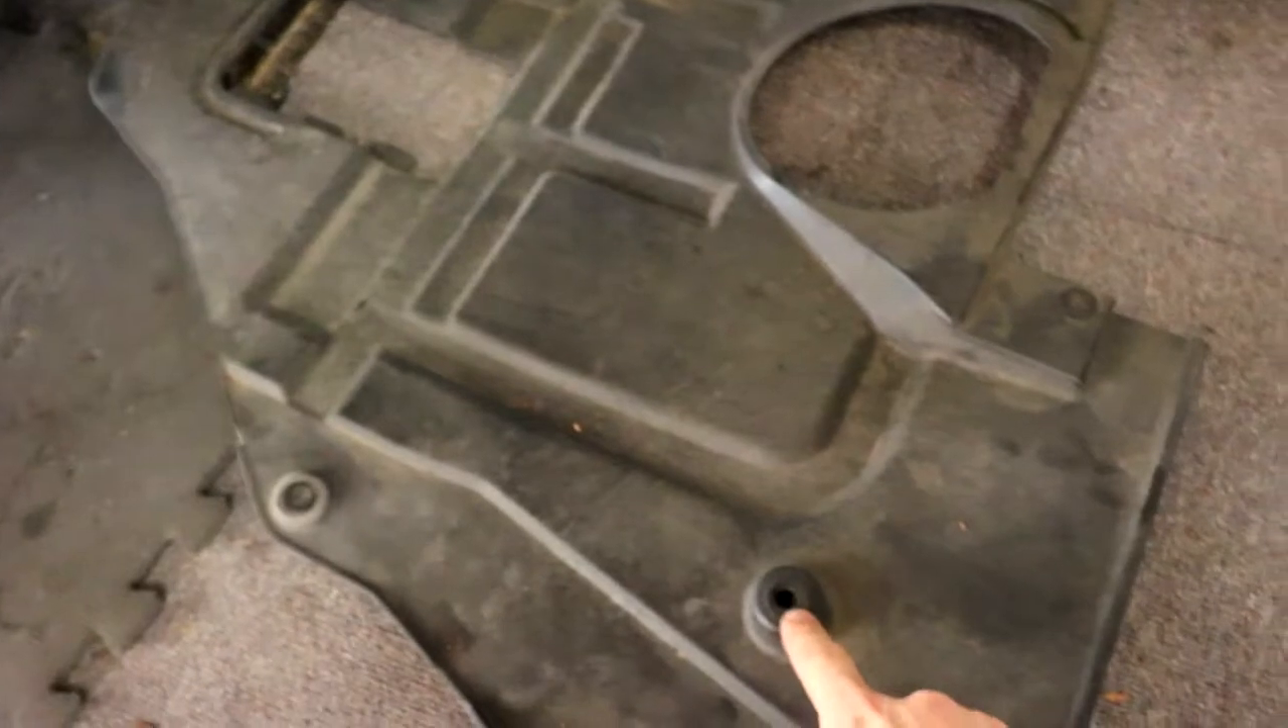And I've already removed the undercarriage here.